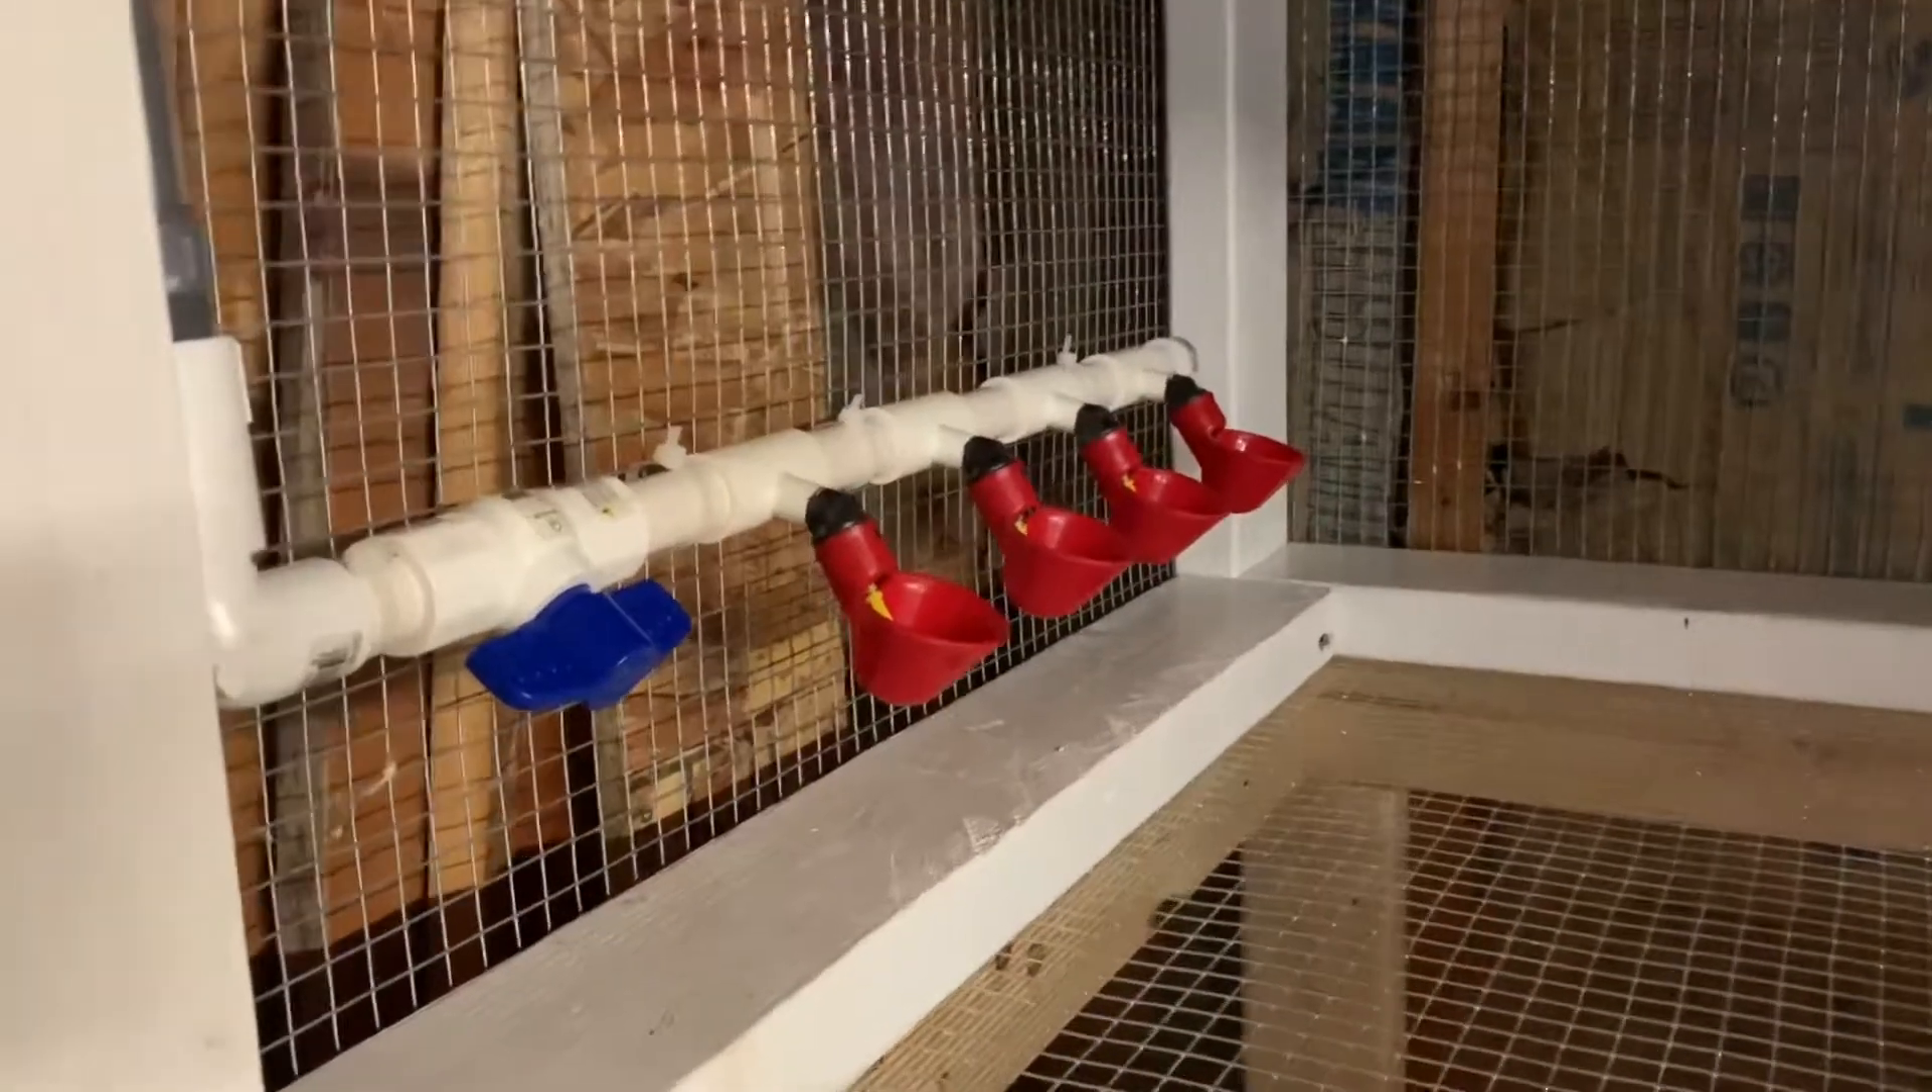So here is the watering system all hooked up inside the cage coop area.